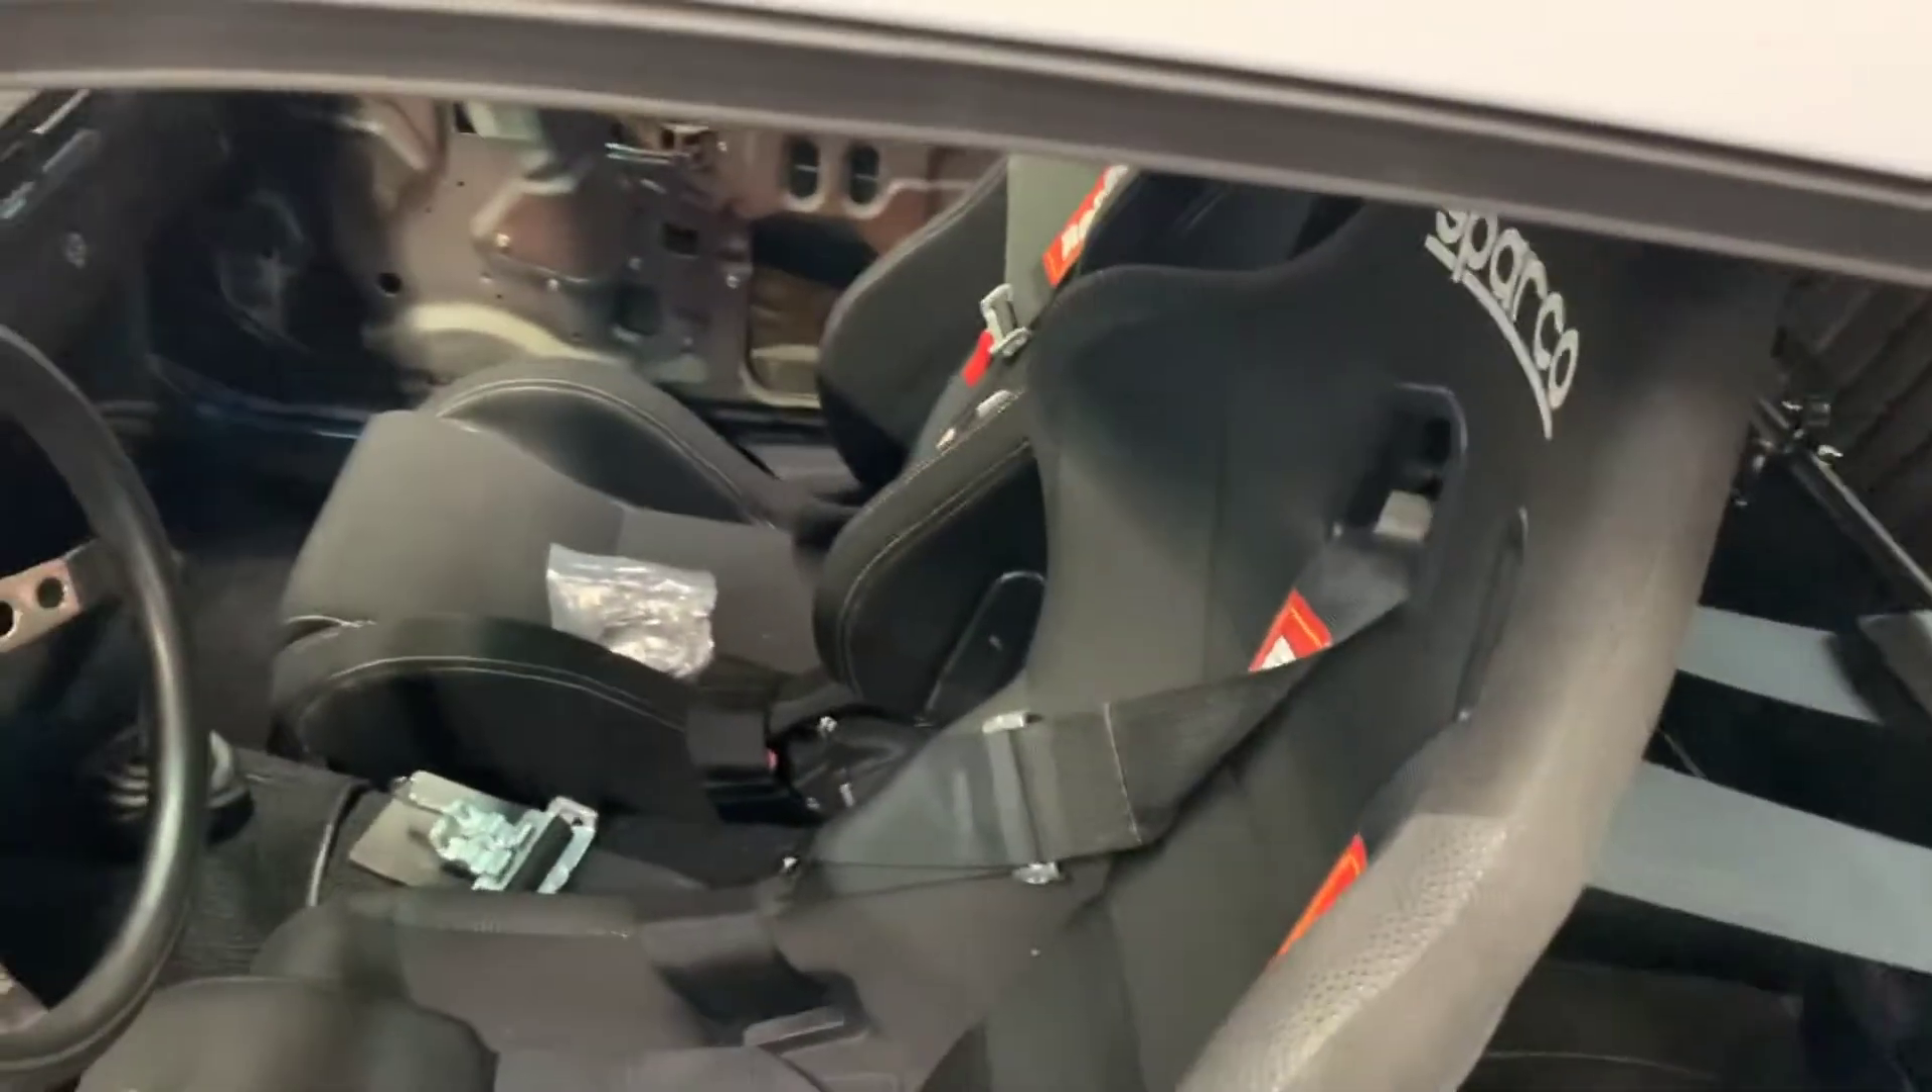I don't have the door panels installed yet.